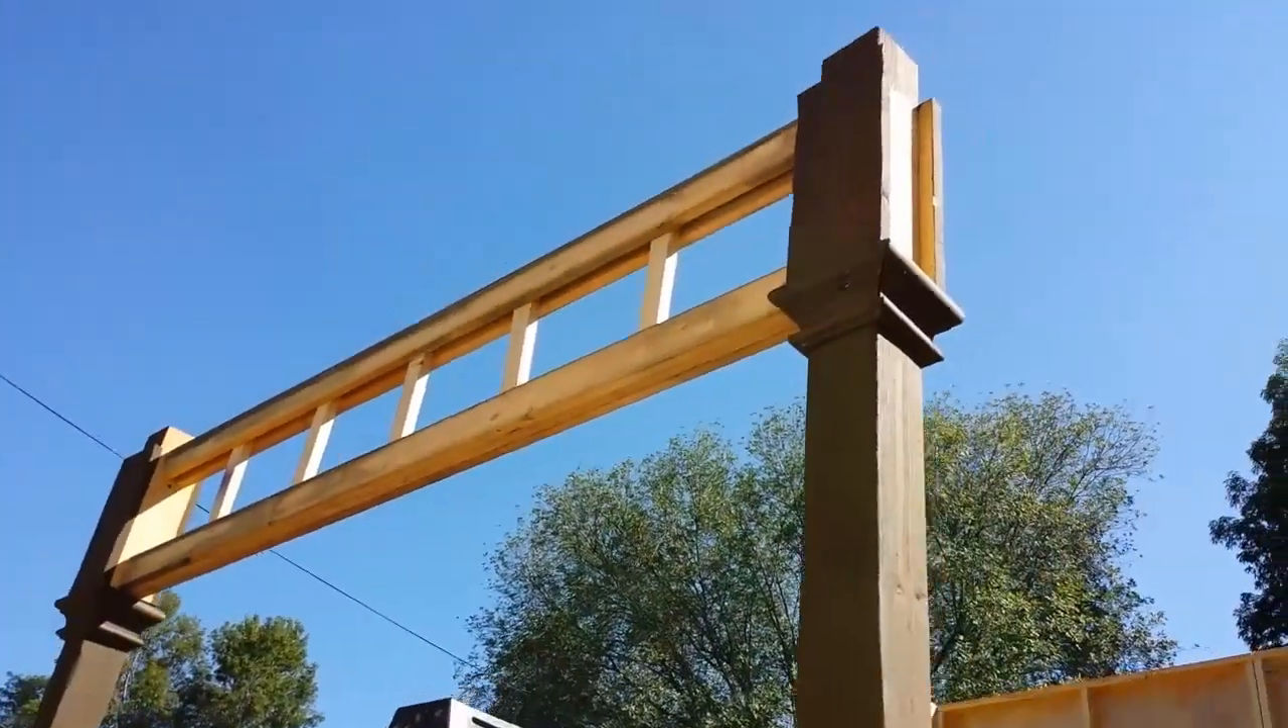We just test fit the top section right there of our porch and it fits pretty good so we just sunk it into those sides.